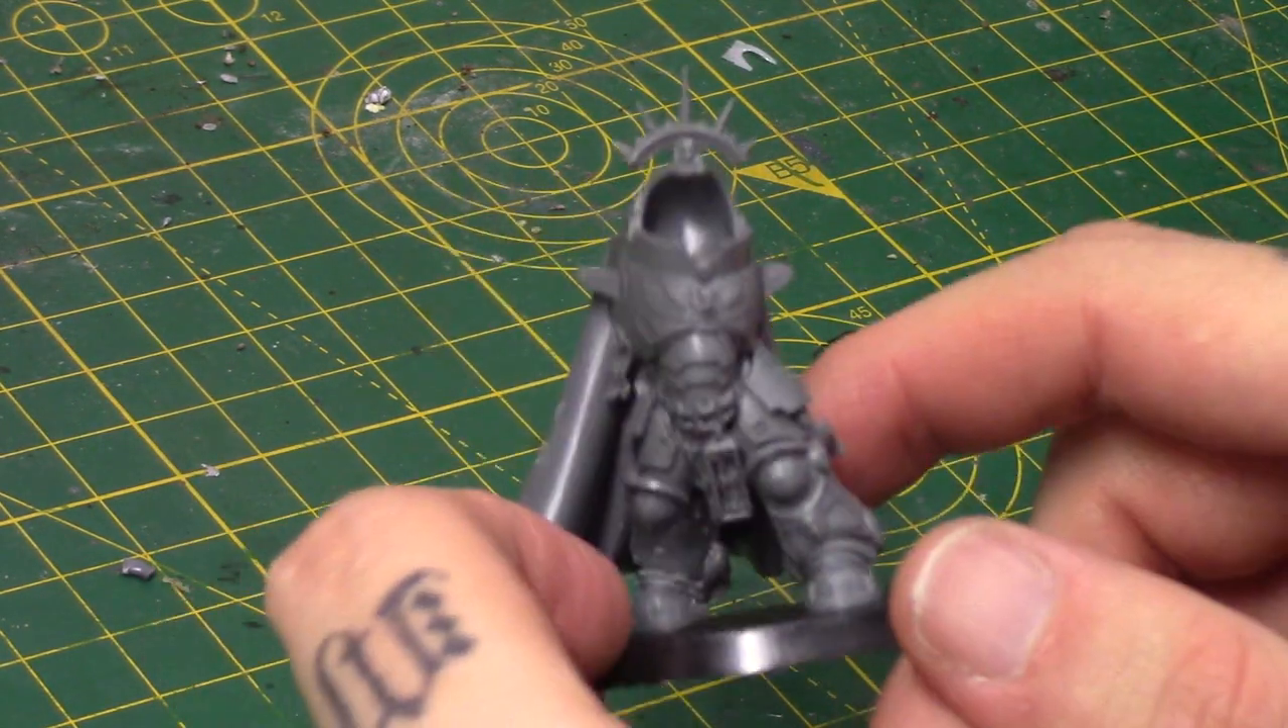And, as you can see, I've built his legs, body, cloak, and all that ready for Lysander.